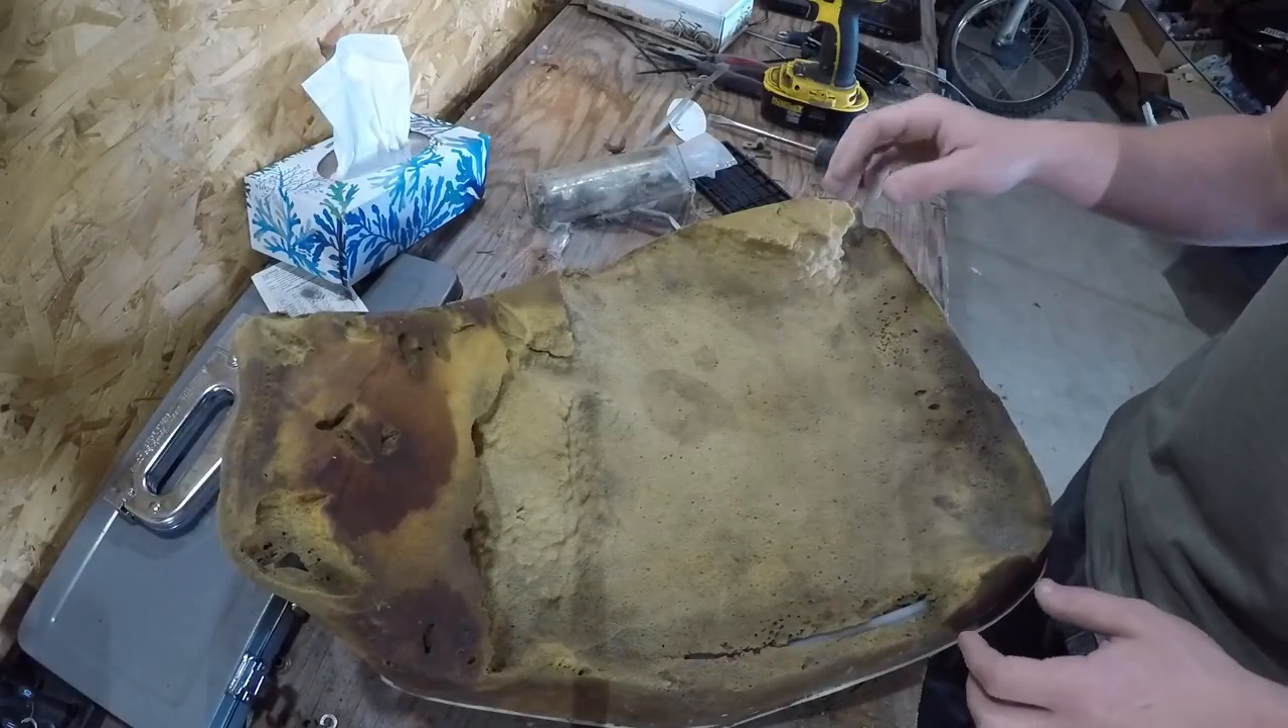We have our seat down to the bare bones now.